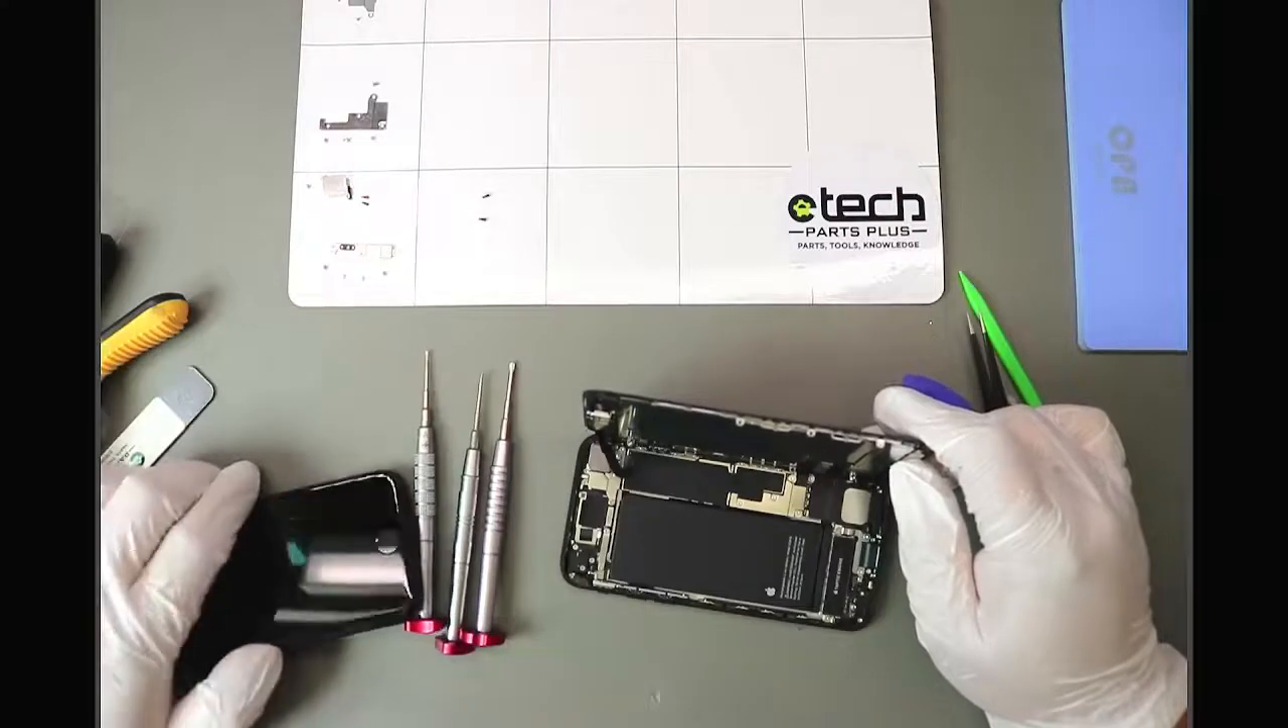A little bit more adhesive here at the top and there we go we've got our iphone se 2022 open.